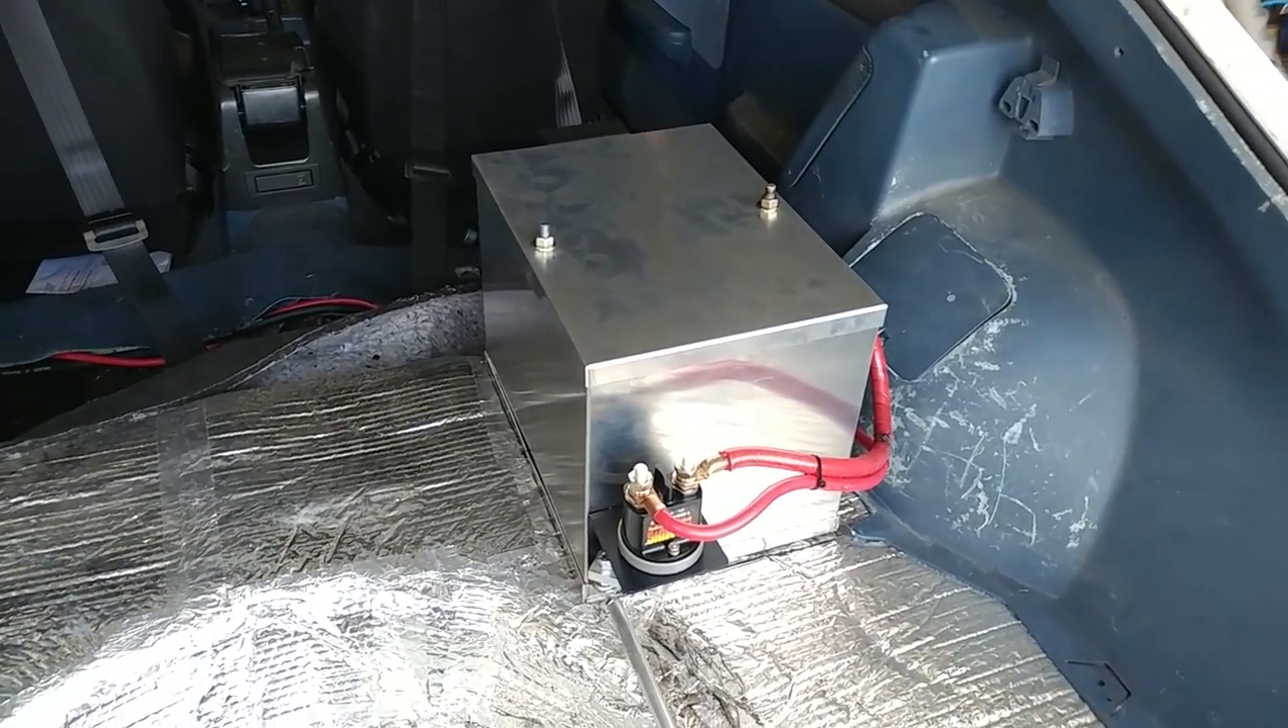And I've got the box cover put back on, tightened down.